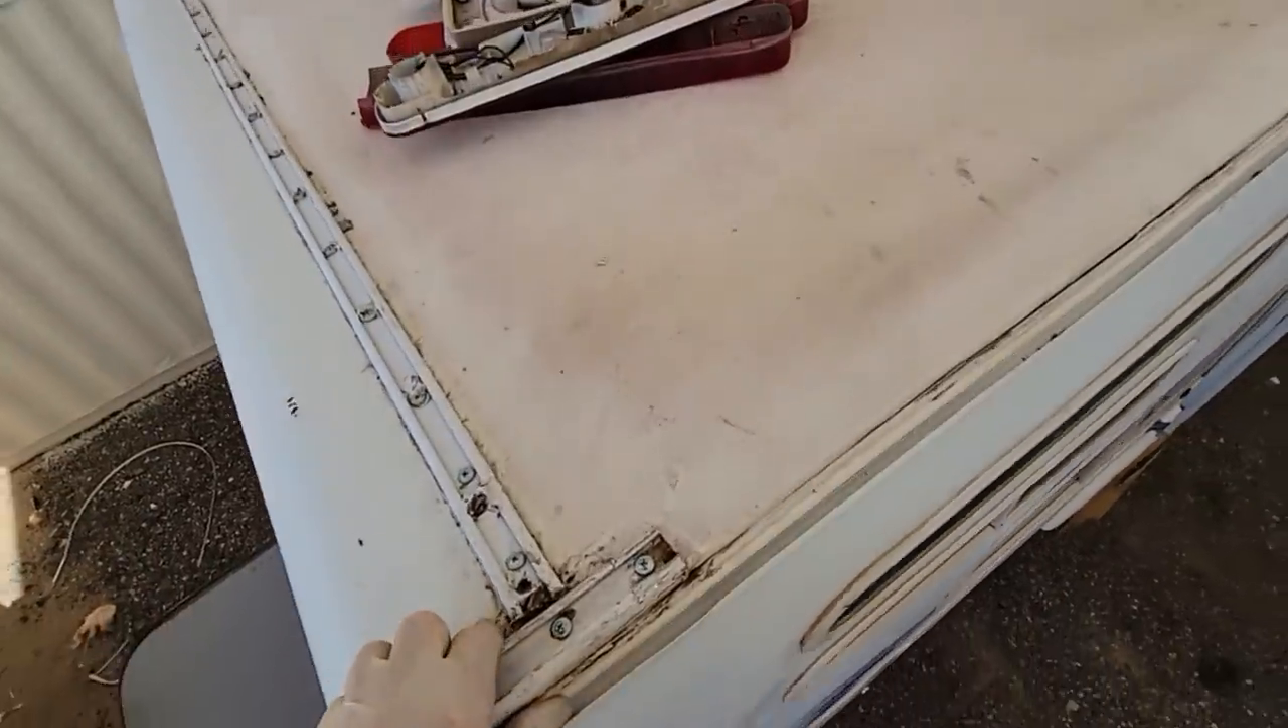But here on the outside, I have most of the molding back on. Obviously, I don't have the trim insert or the lights on.